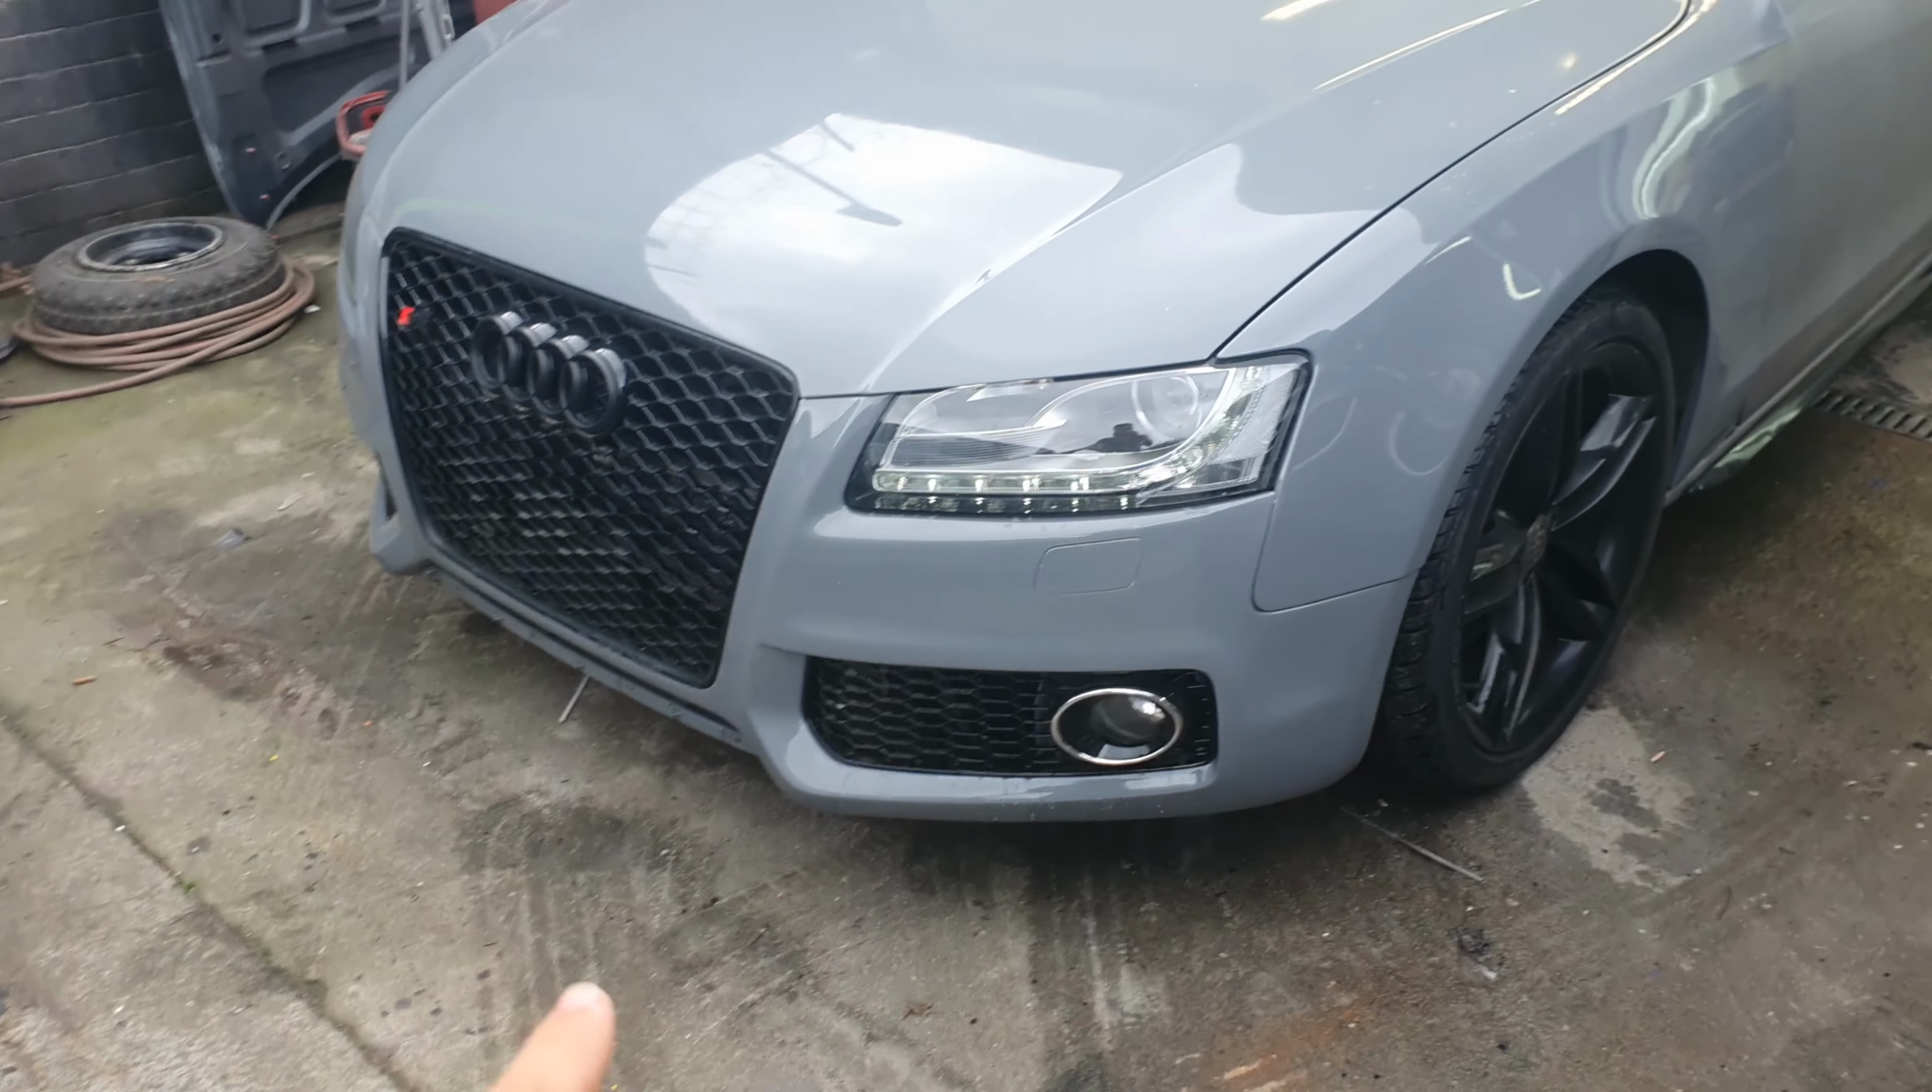So as you remember from the last video, we have put on the front grille, all the lights are in, the wings have been painted, bonnets been painted, bumpers been painted.